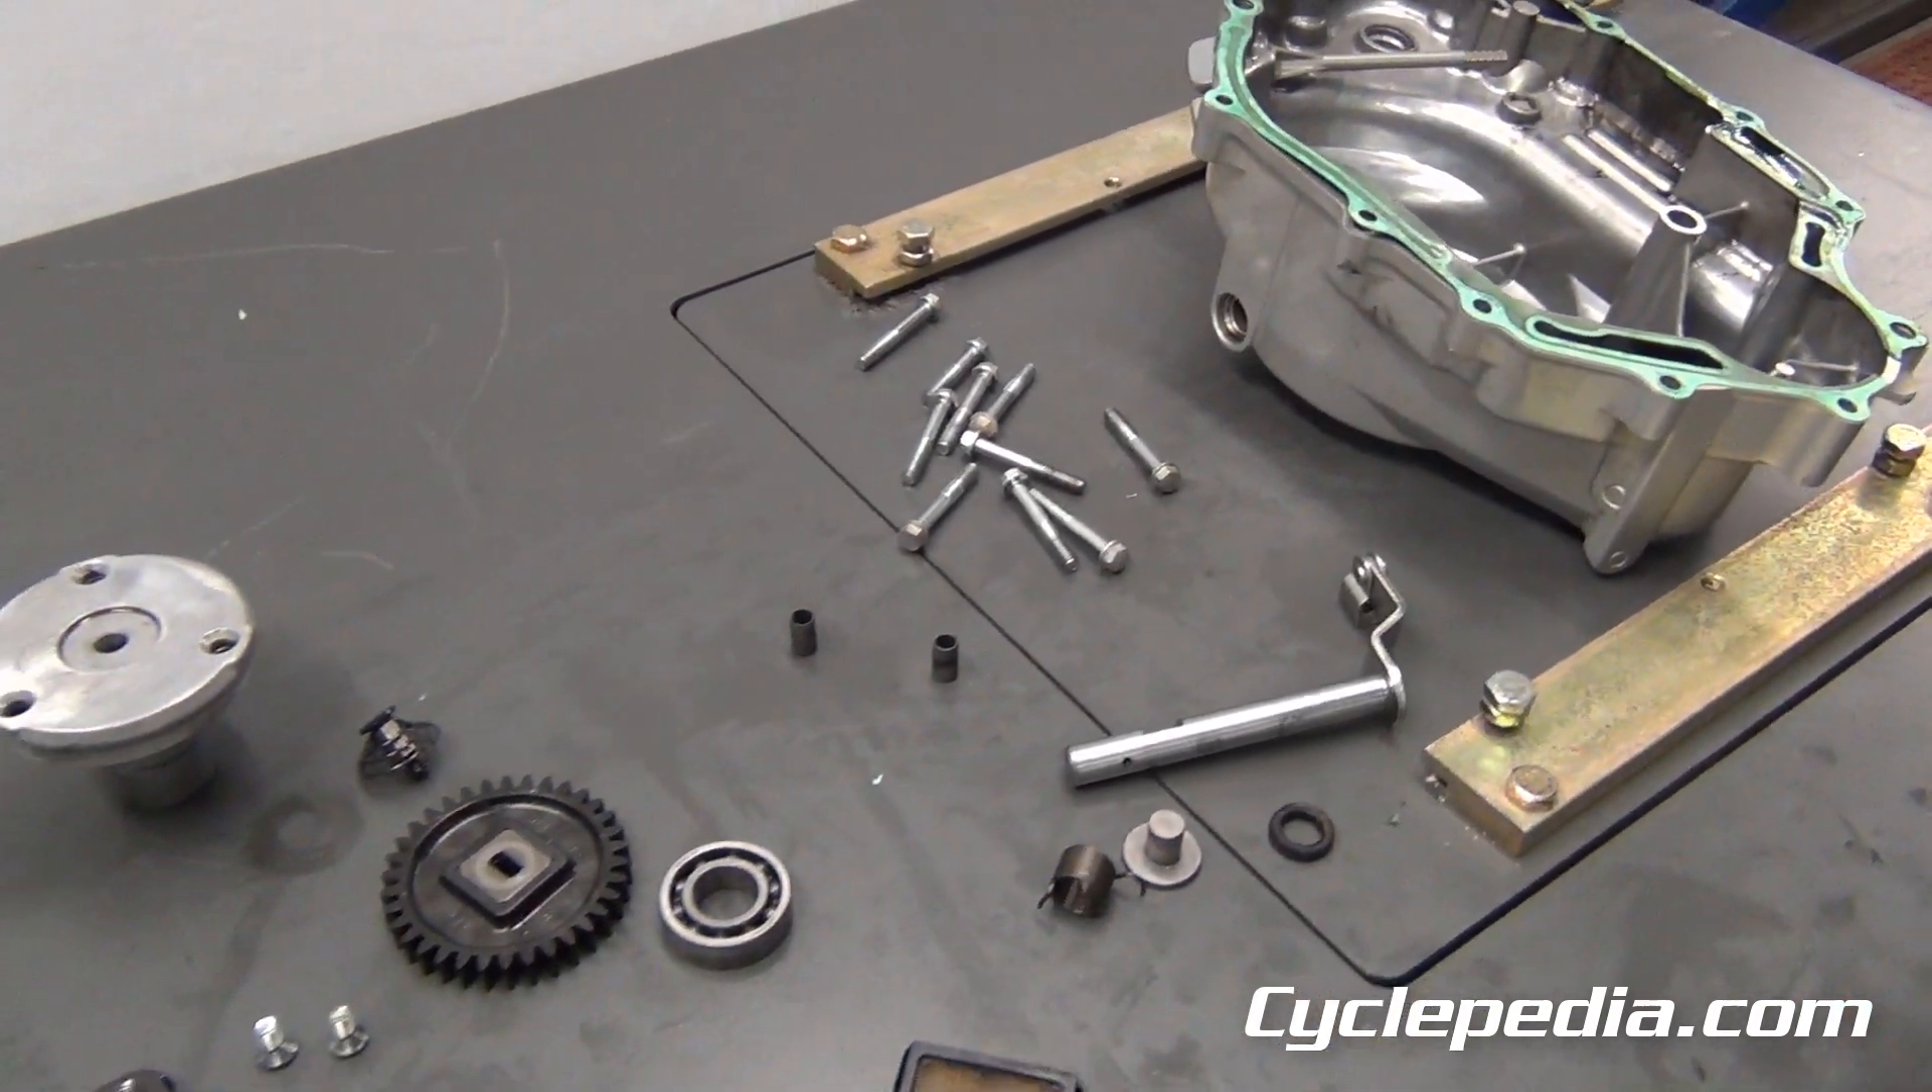So we've removed our clutch cover. We have all the pieces out from the right side of the engine.